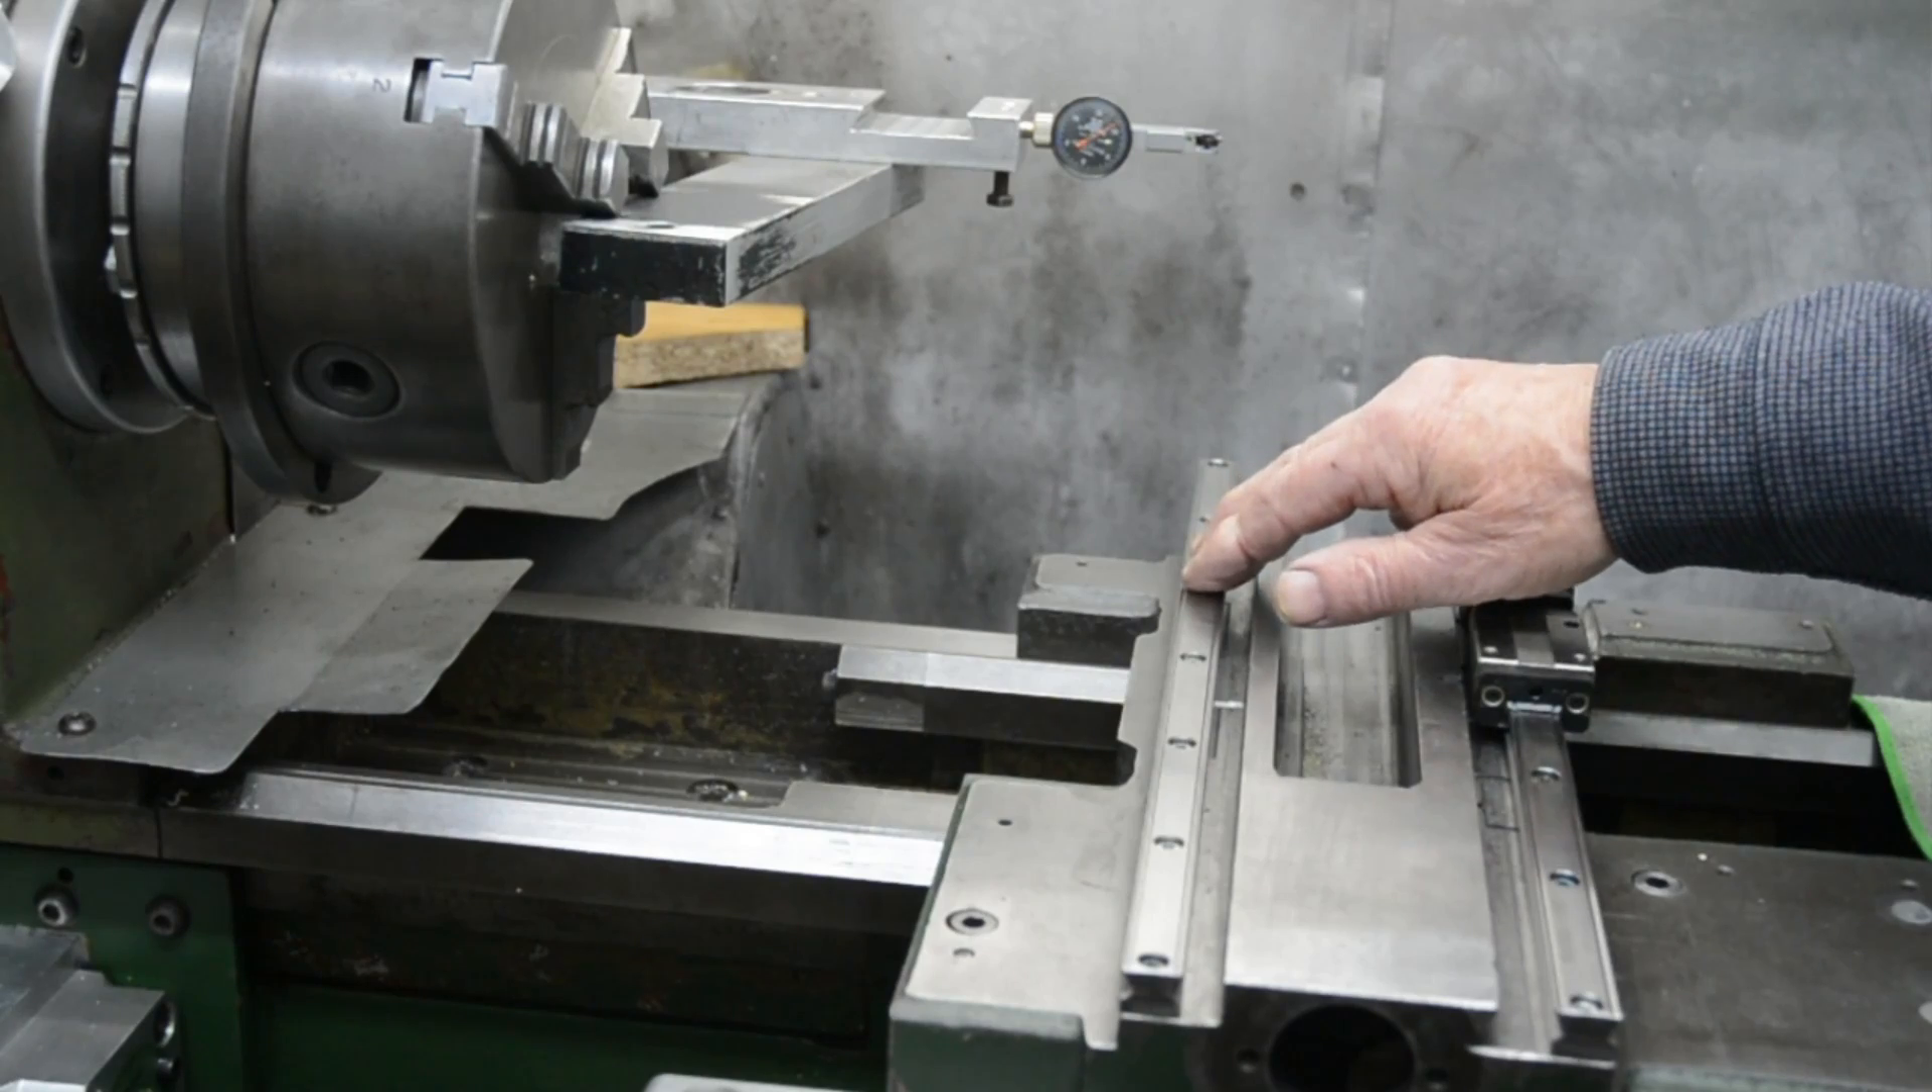Well the top of the saddle is back on the lathe with the linear rails bolted on.